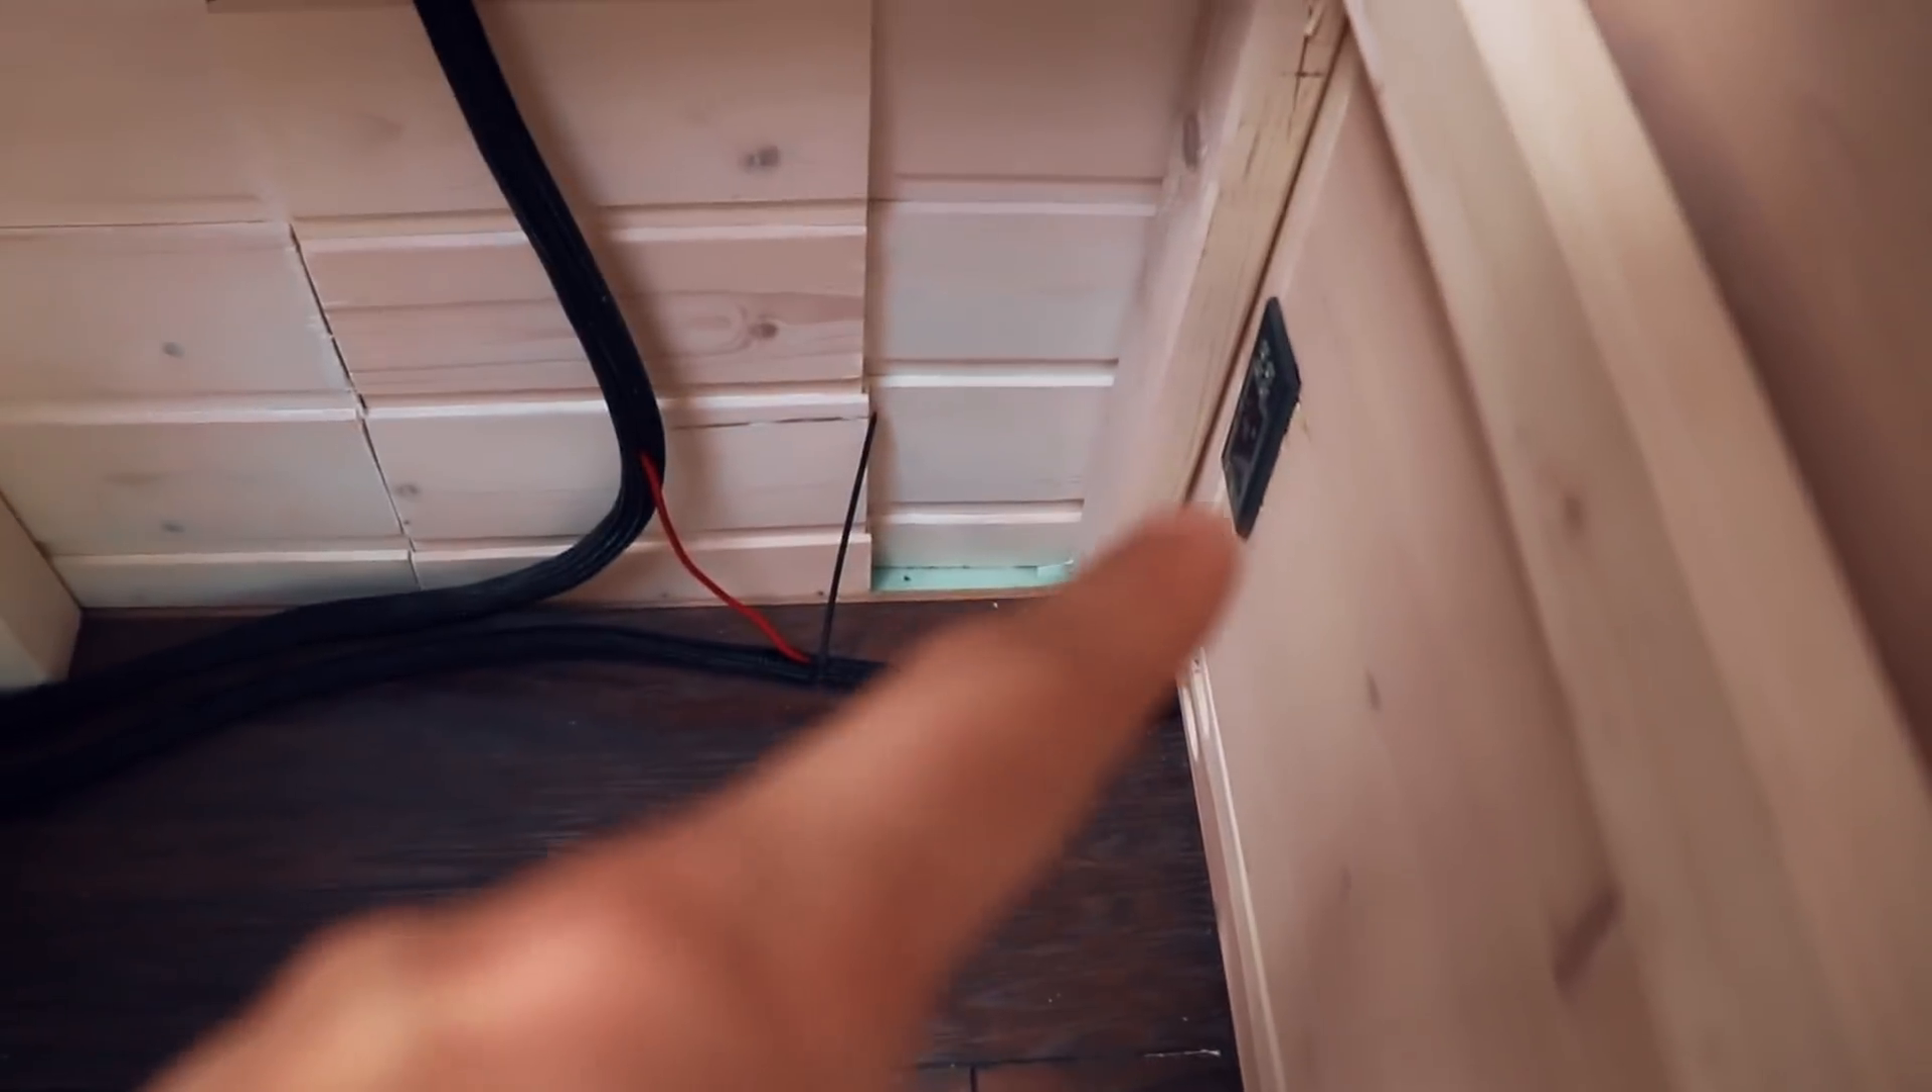So down here you can see some of the wiring going through here and there and they're not really attached to the sides yet.